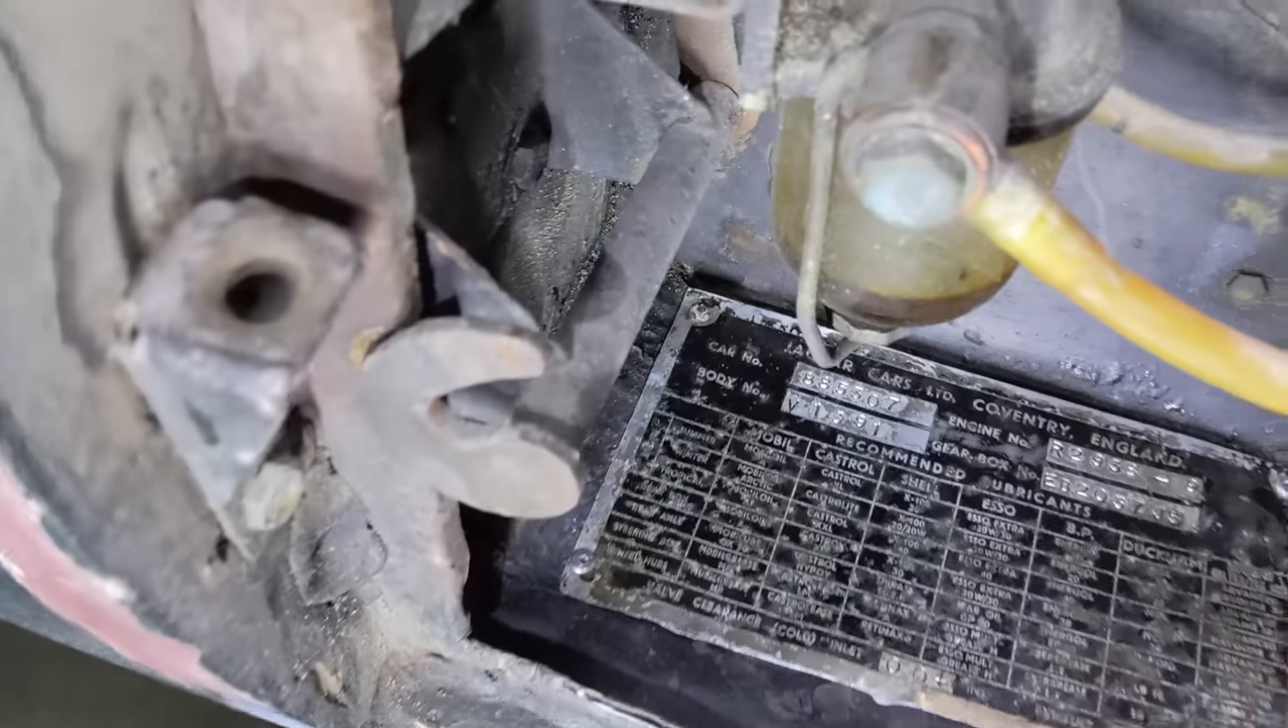Look at that chassis tag is back in see all the relevant numbers there and yeah this other side looks pretty complete.